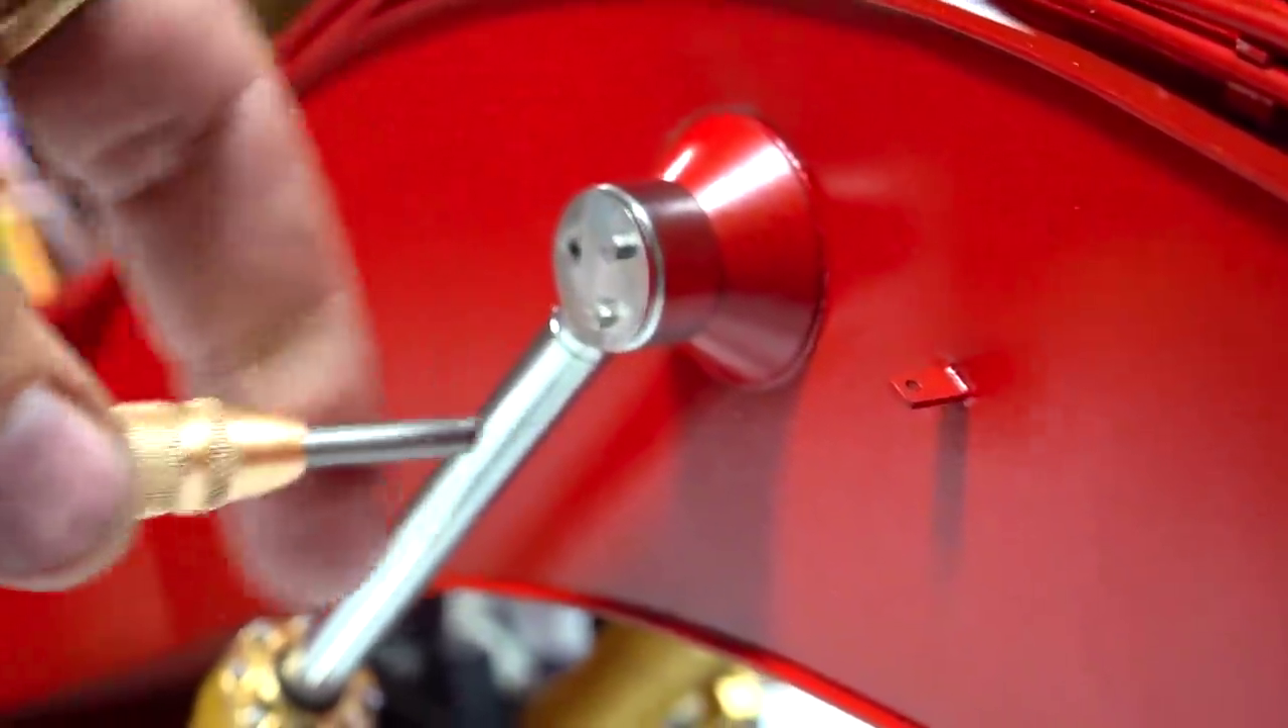And then there was a small plate I put on here, kind of like a cap that gets three bolts.